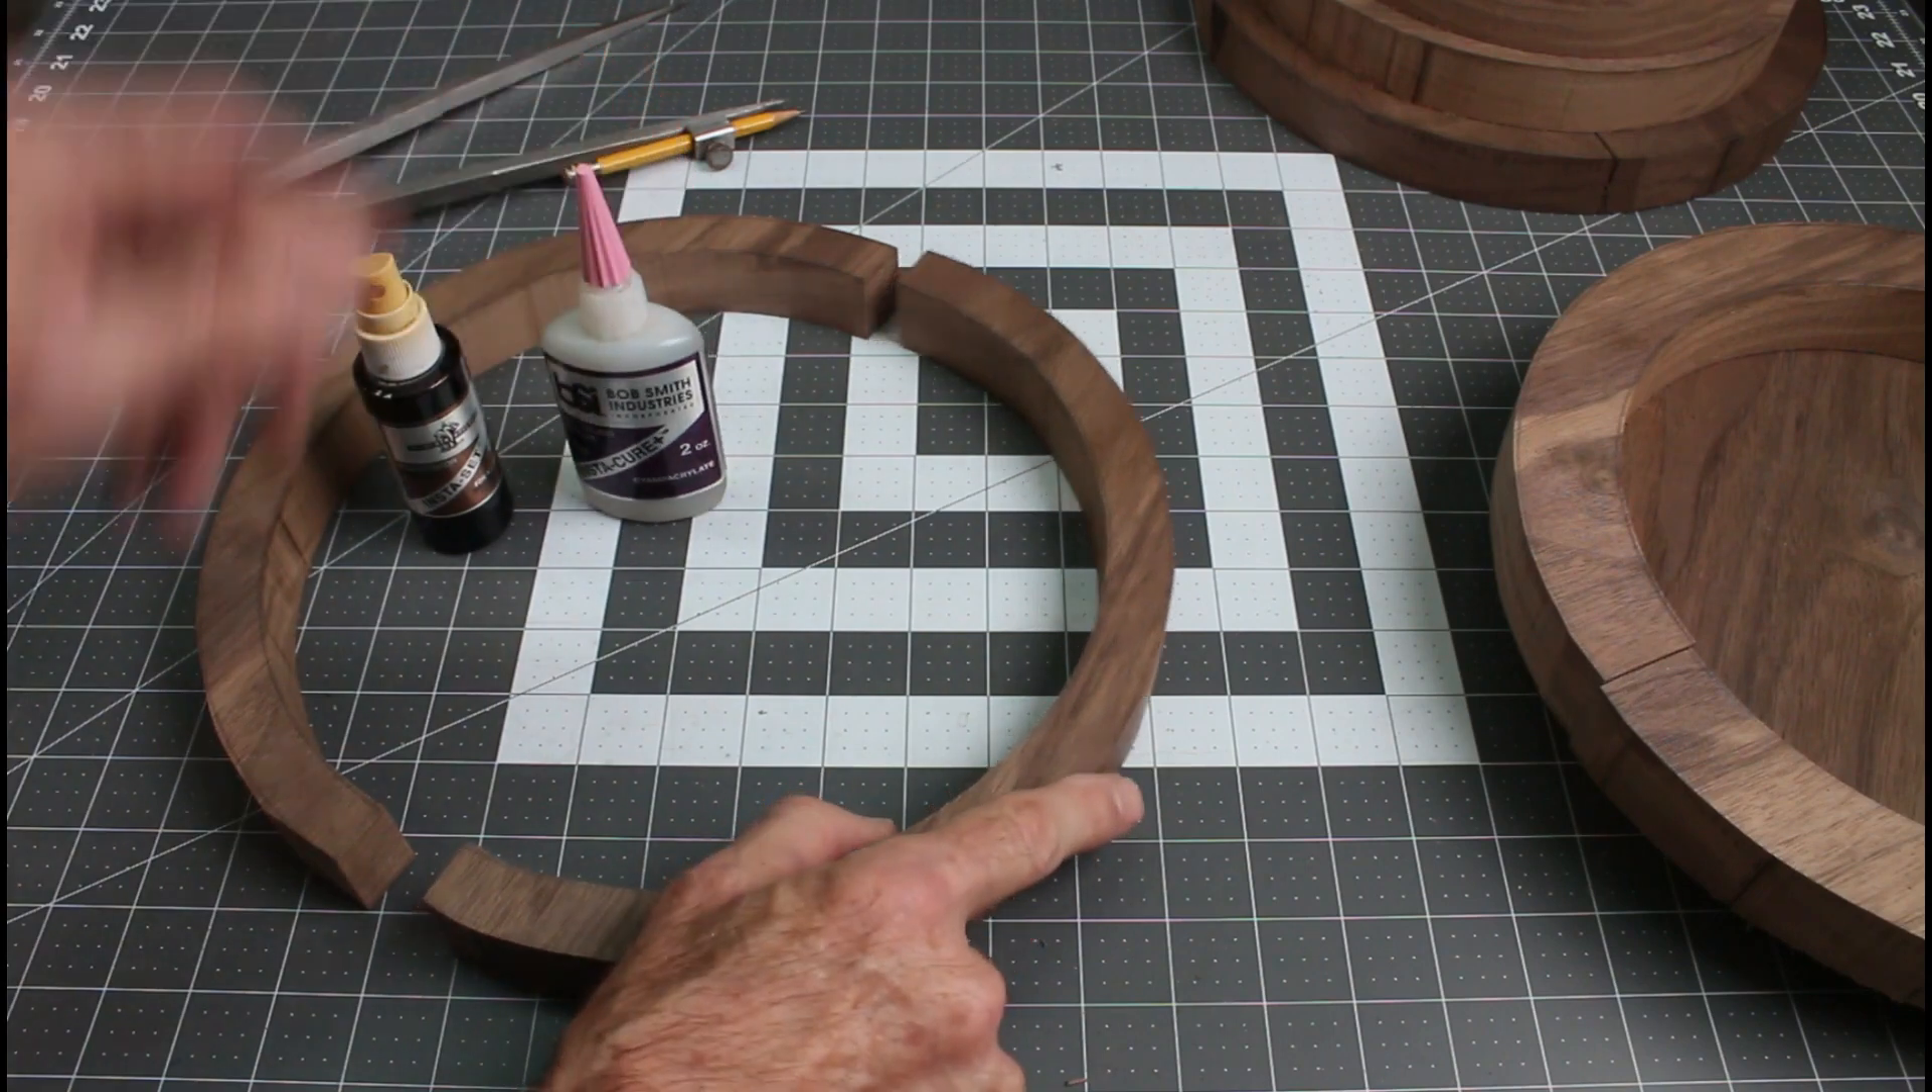So now I've got this cut out I have these two surfaces that need to meet and get glued back together again.